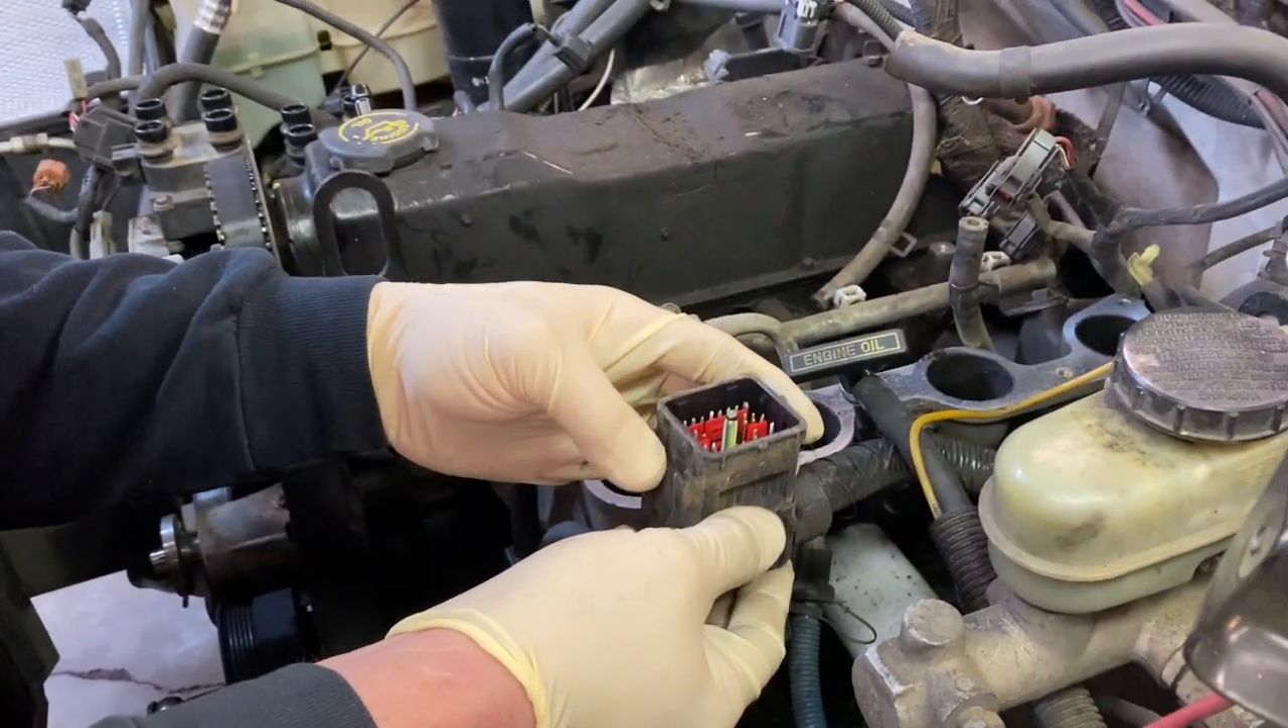Okay, guys, I got this bulkhead connector off of here.